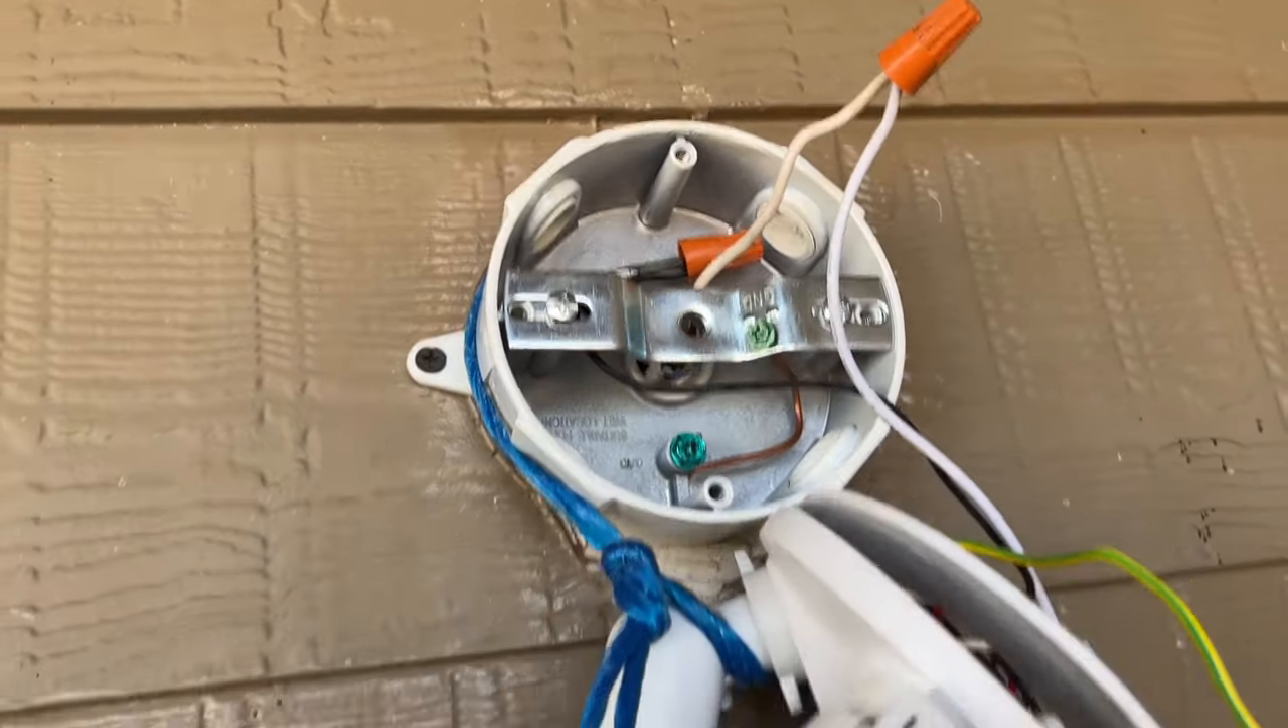So you notice my black wire I put under this so I could connect it. So all my wires would be behind this. However, my white wire forgot to run it behind it.